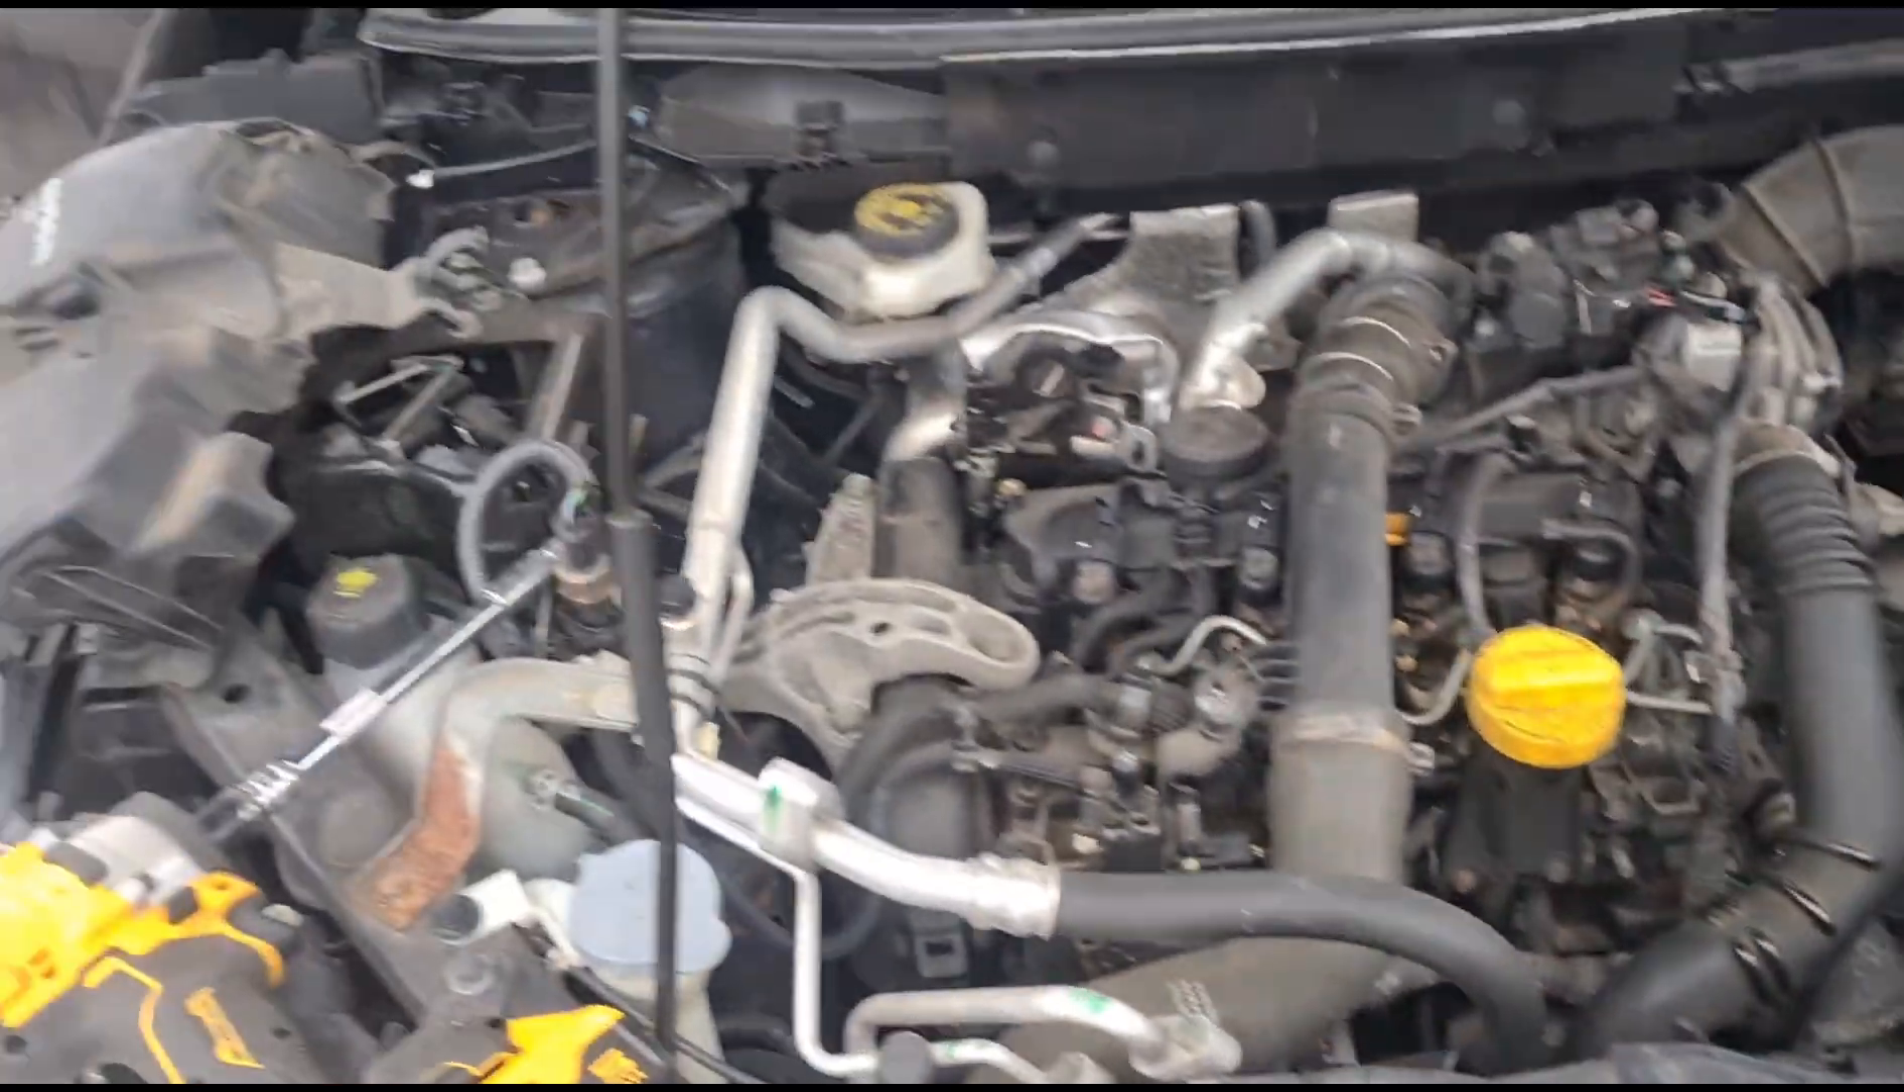I haven't put the engine cover back in which is this one.